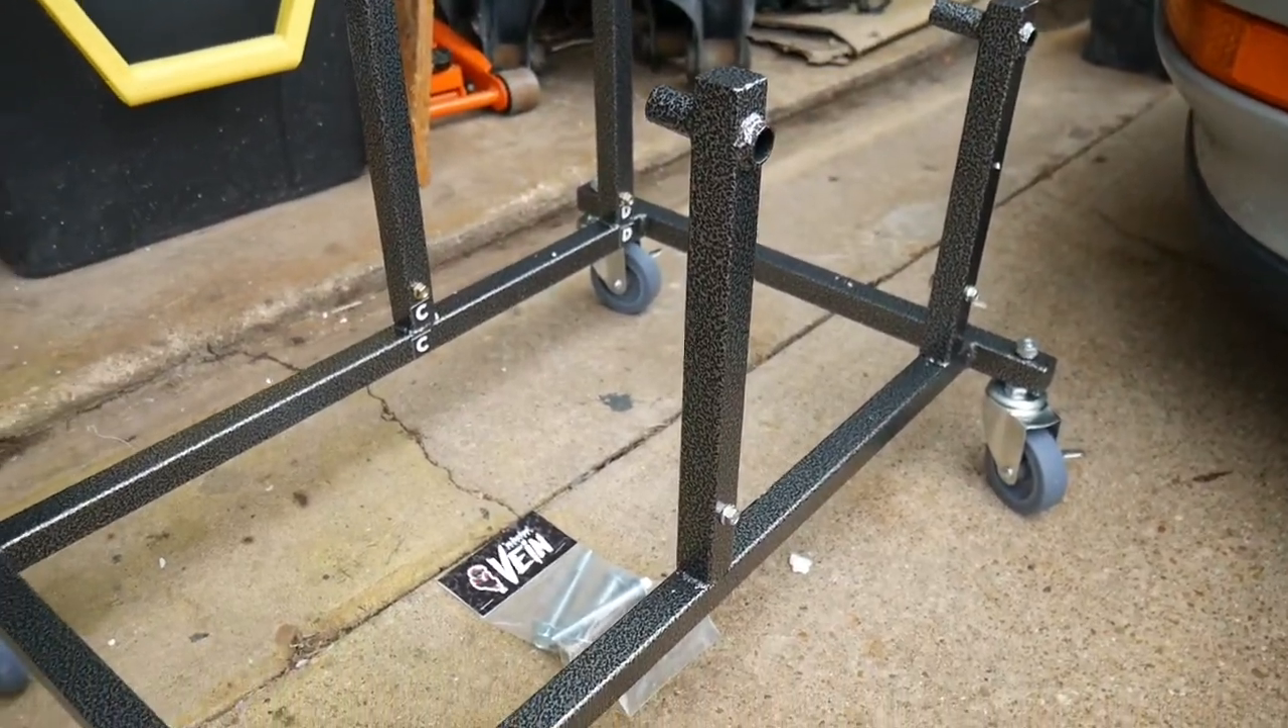Here is the stand all put together.